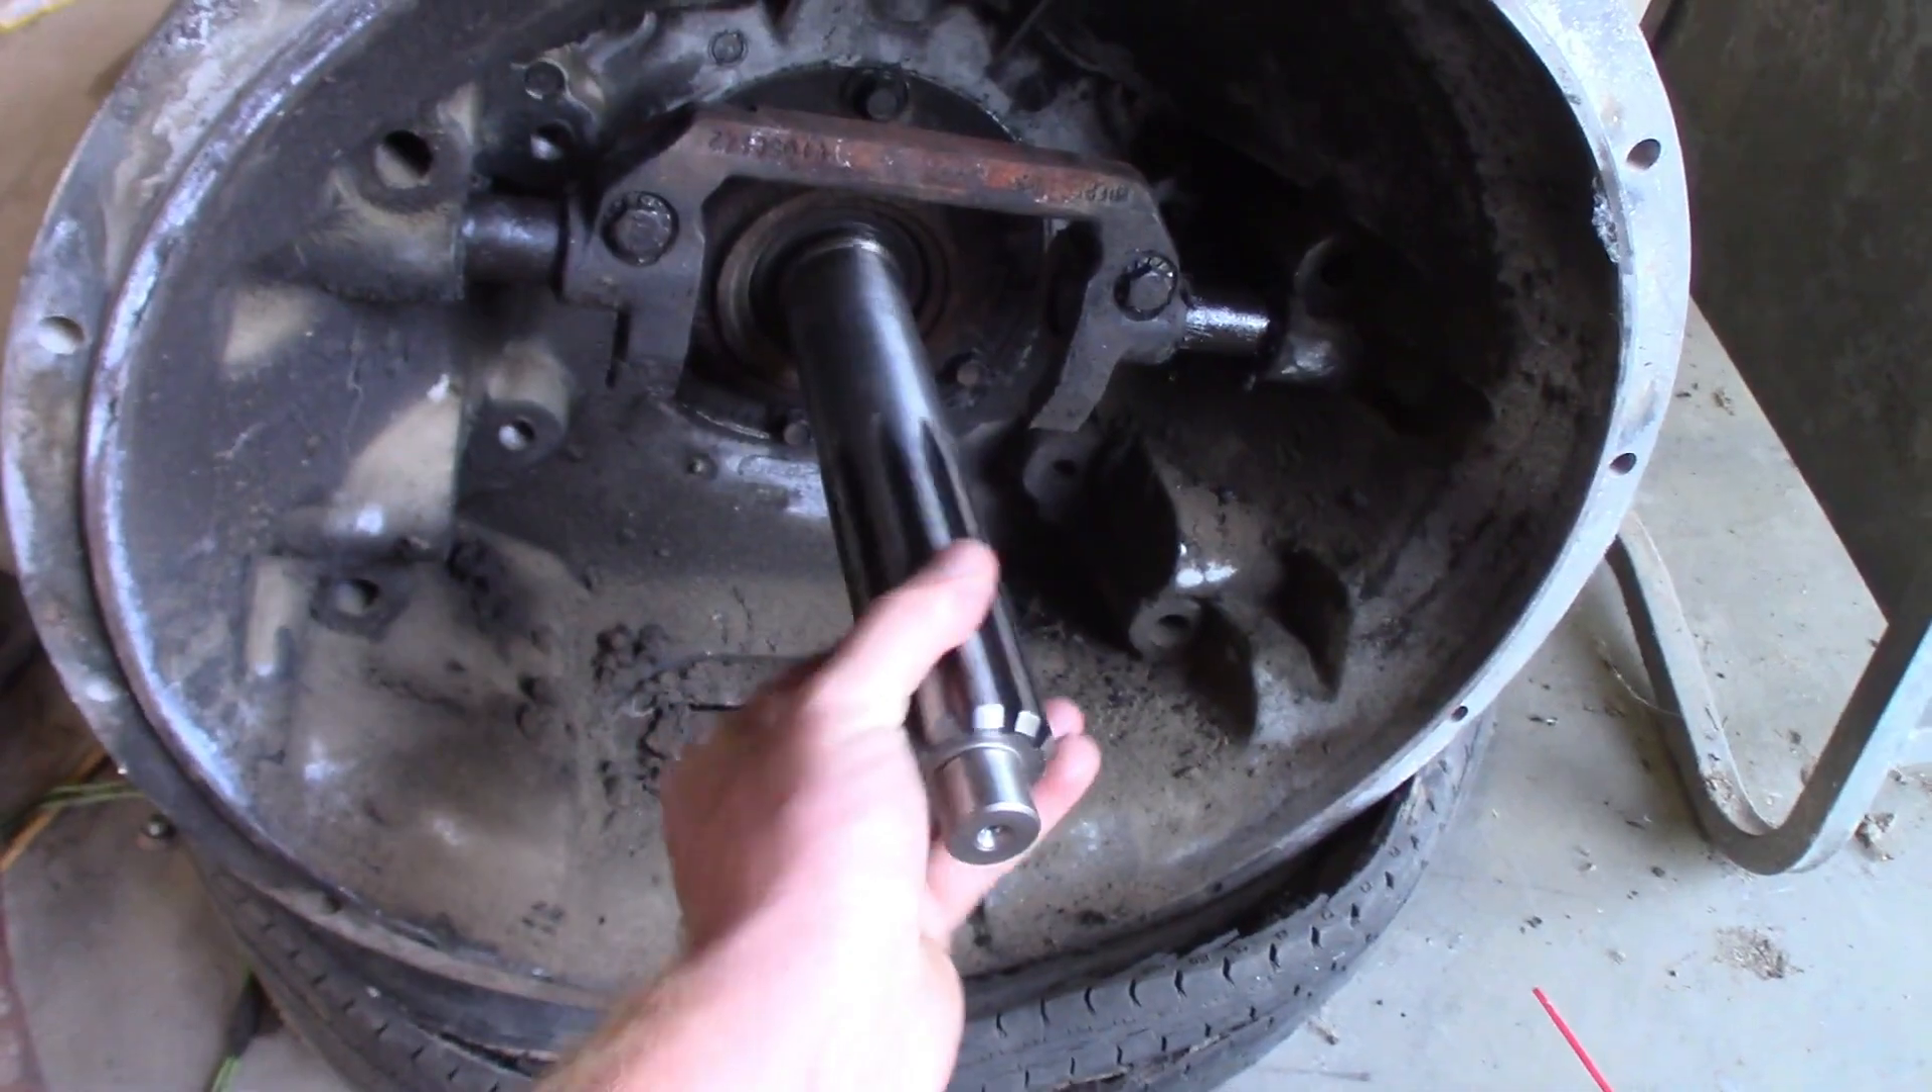So we got our new input shaft installed and ready to go.